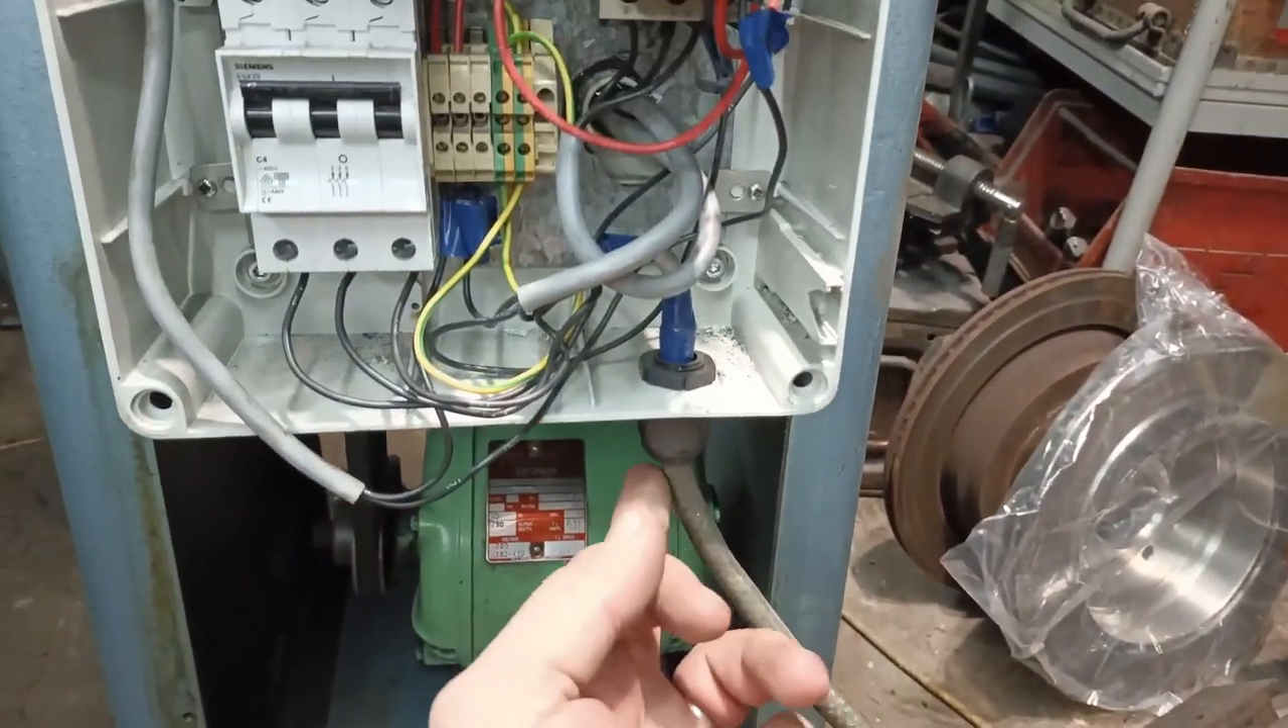Okay so the covers off on the electronics cabinet as you can see there's a there's a fair amount in there let's just go through the the flow.